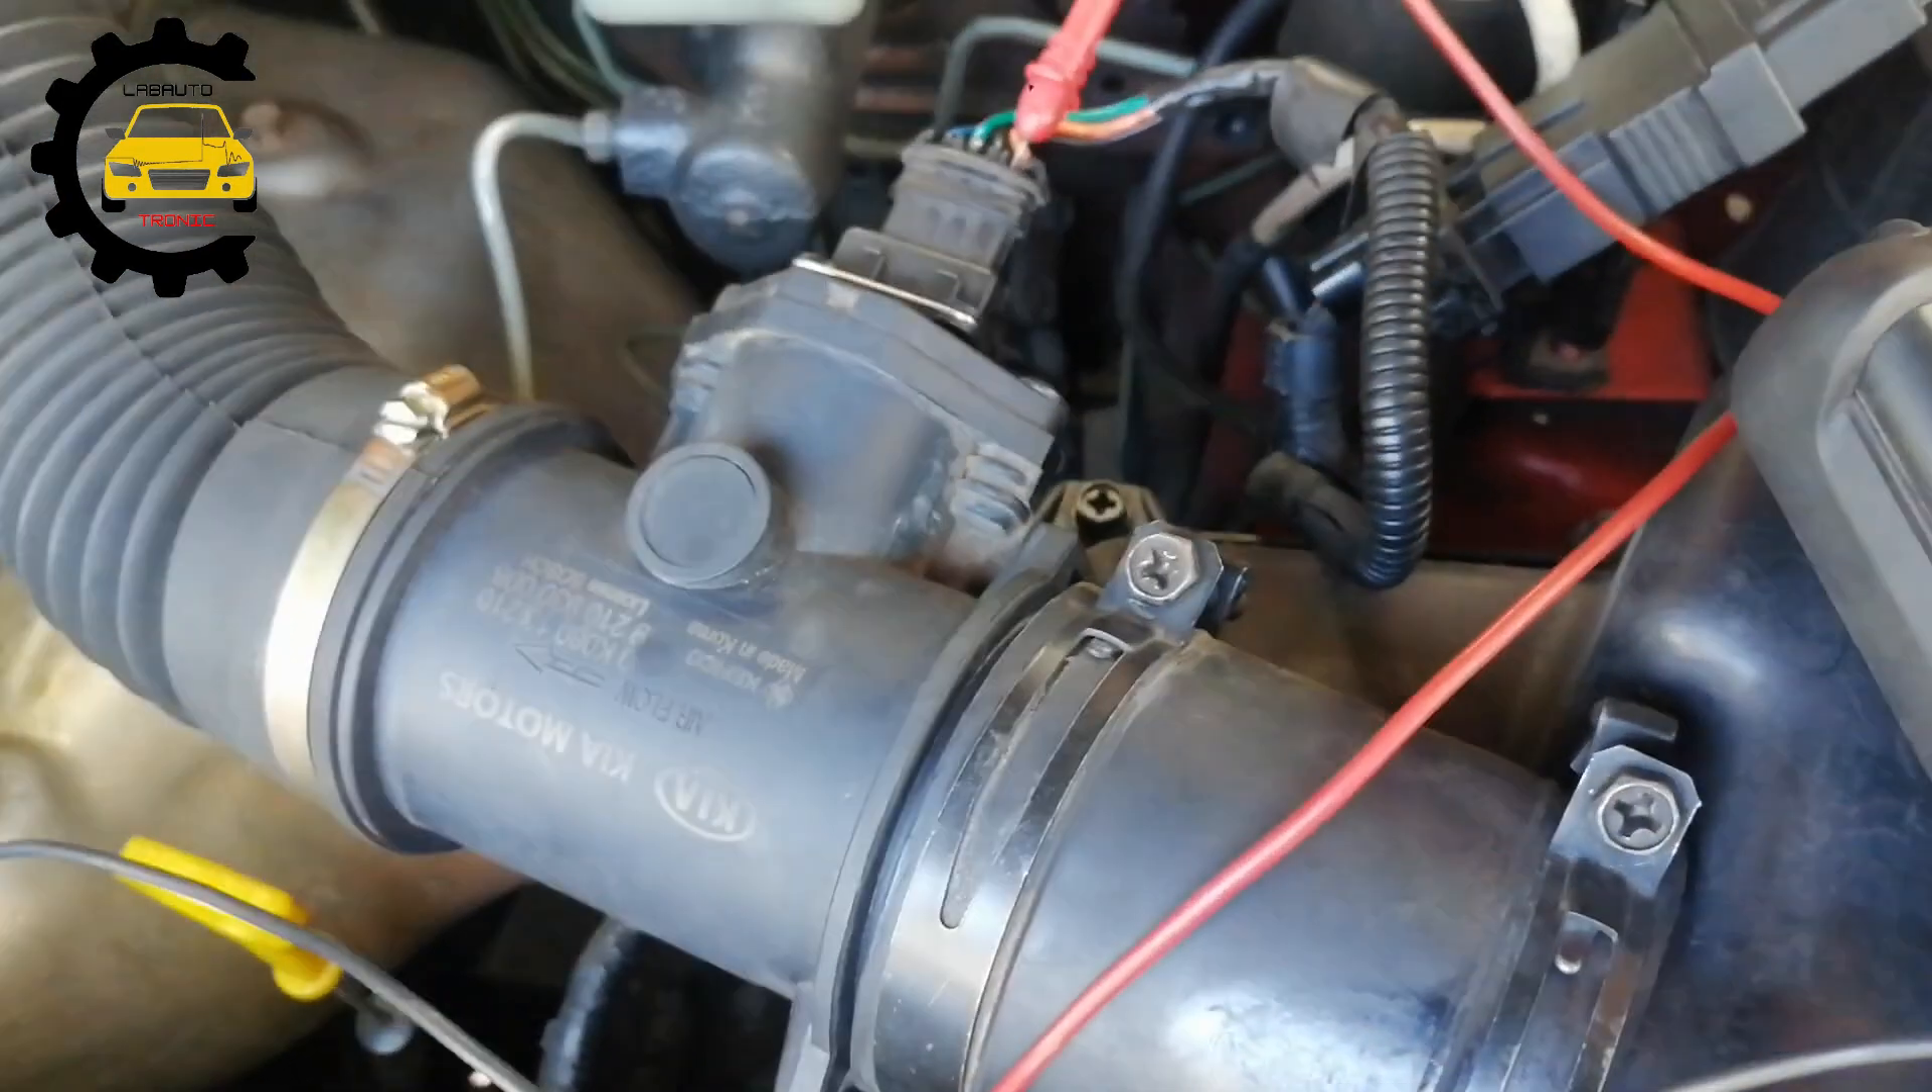Ya hemos hecho el cambio del sensor tenemos aquí ya está colocado.